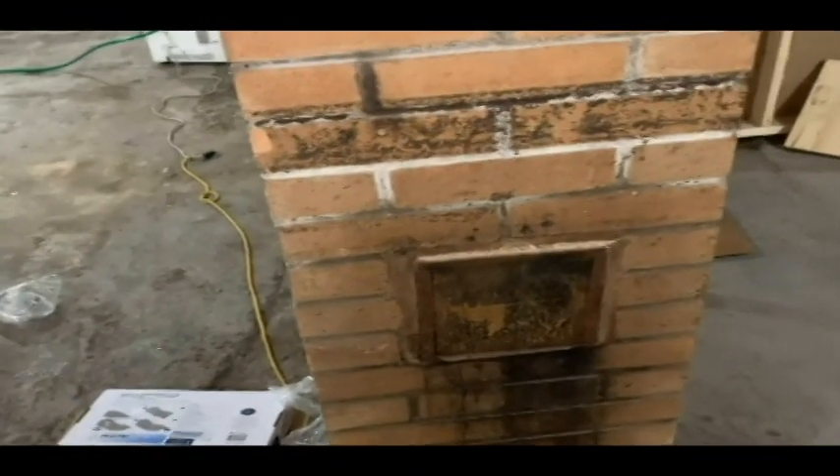I still got to get rid of this chimney here.